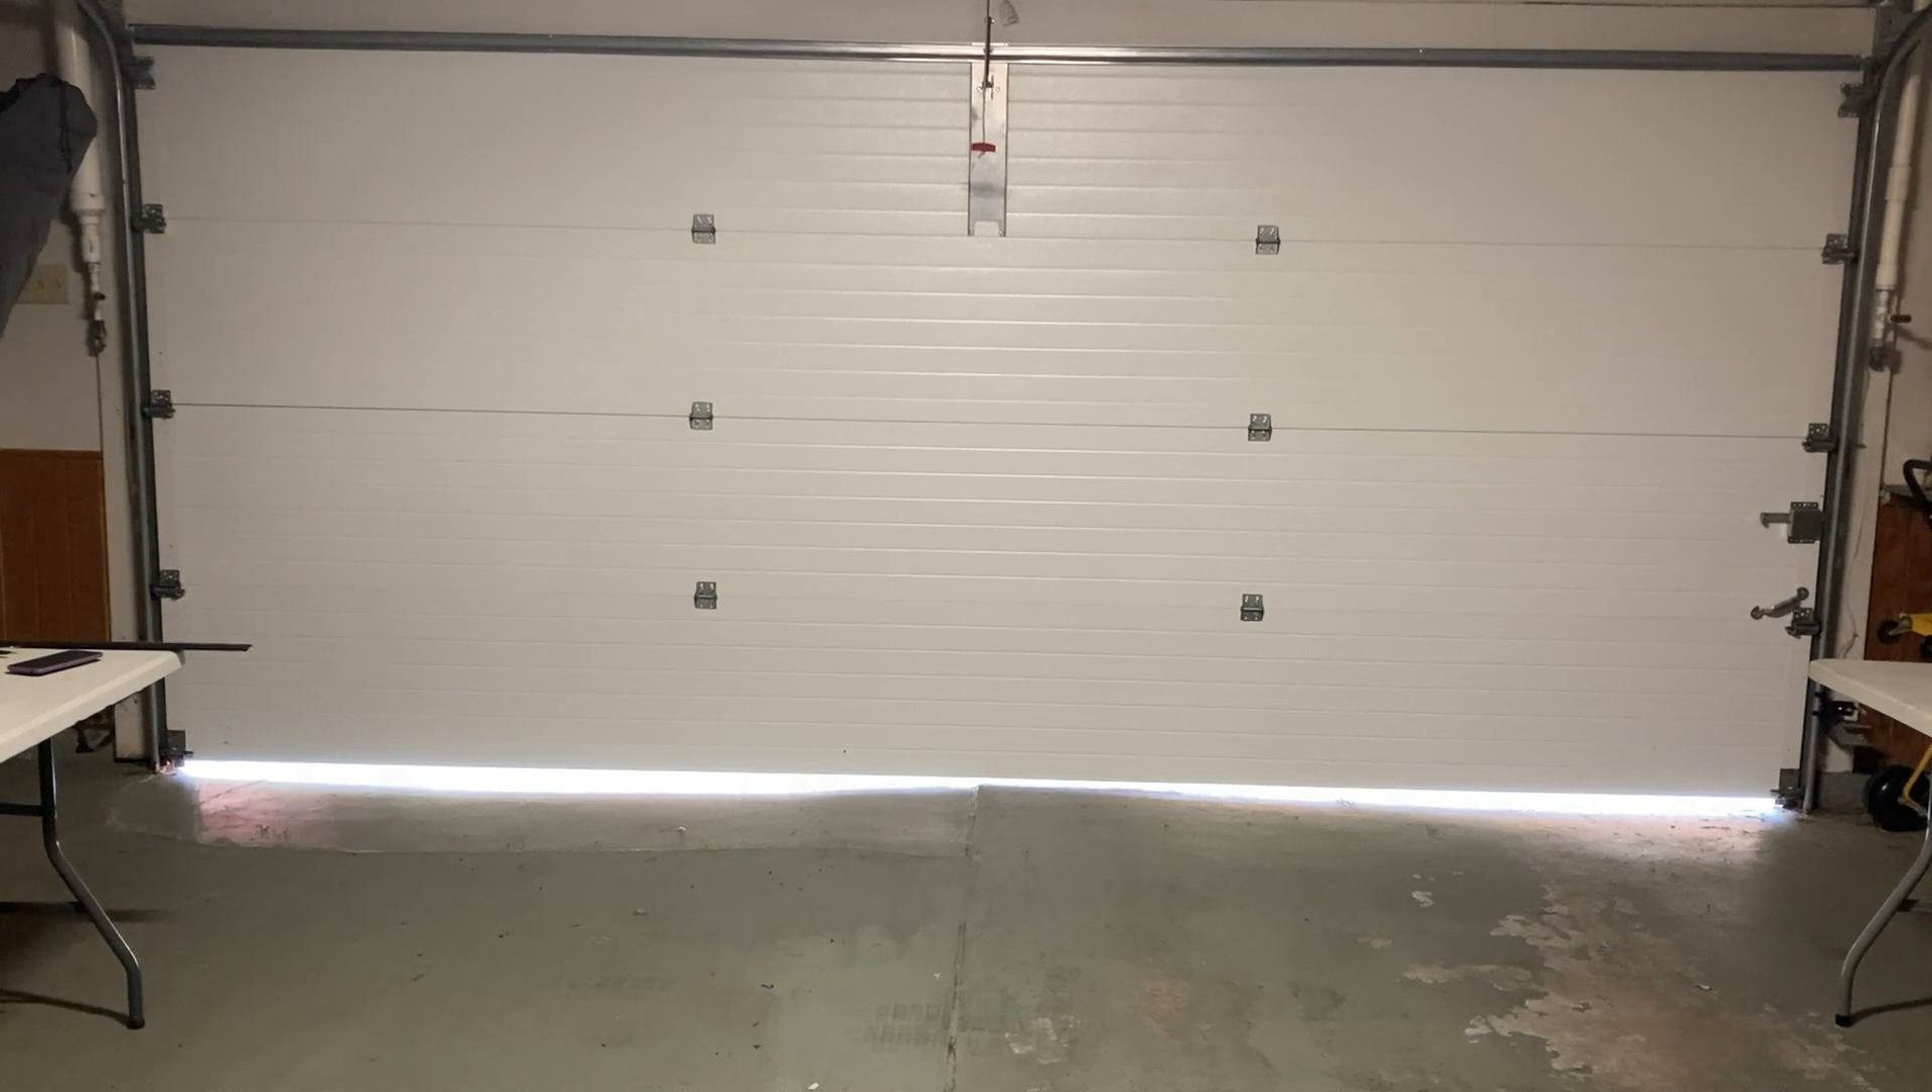Now the doors down you can see that it's almost touching here in the middle and then at each end it's about about an inch and a half gap on each end.